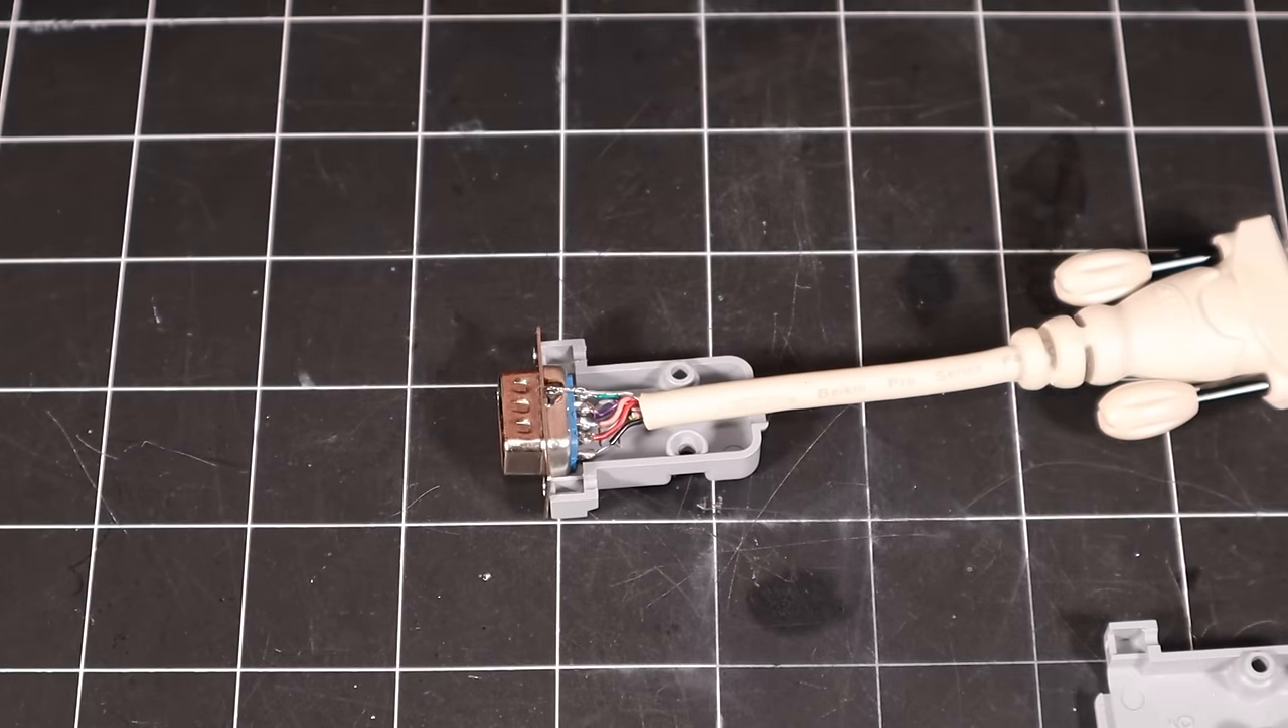We've got a good fitment here and plenty of insulation to grab onto.